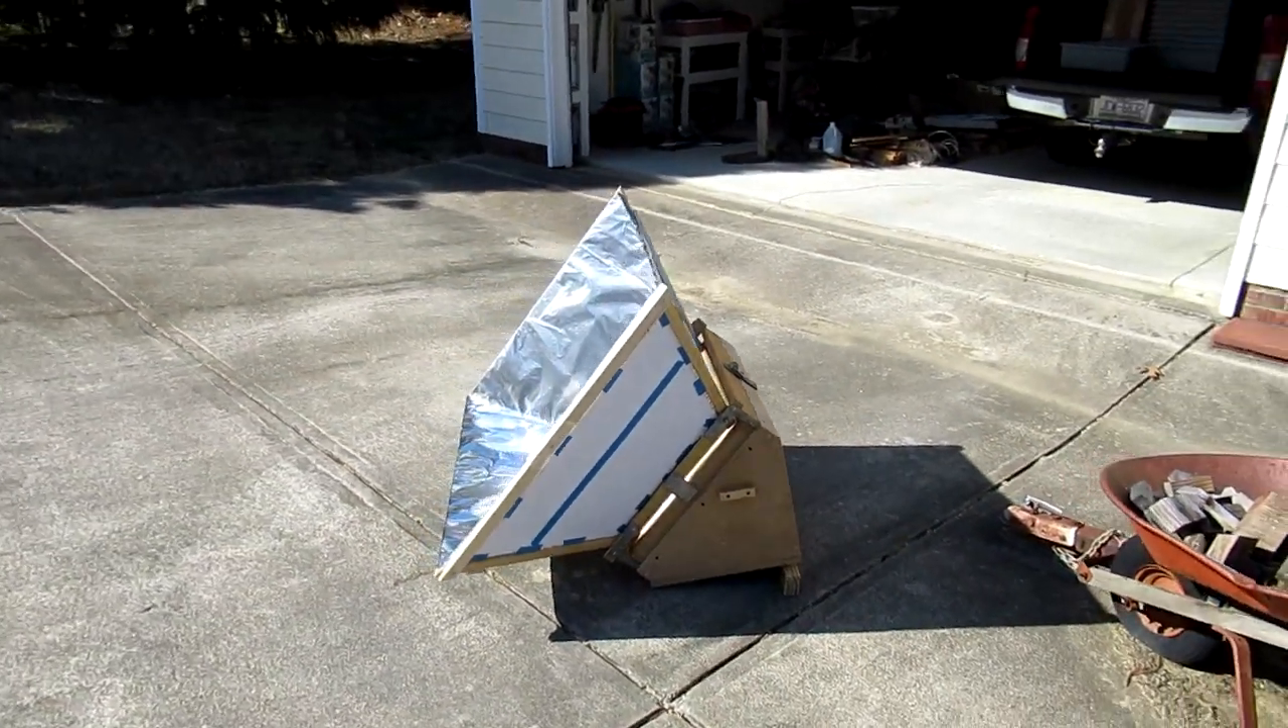Here's the new reflector in place.